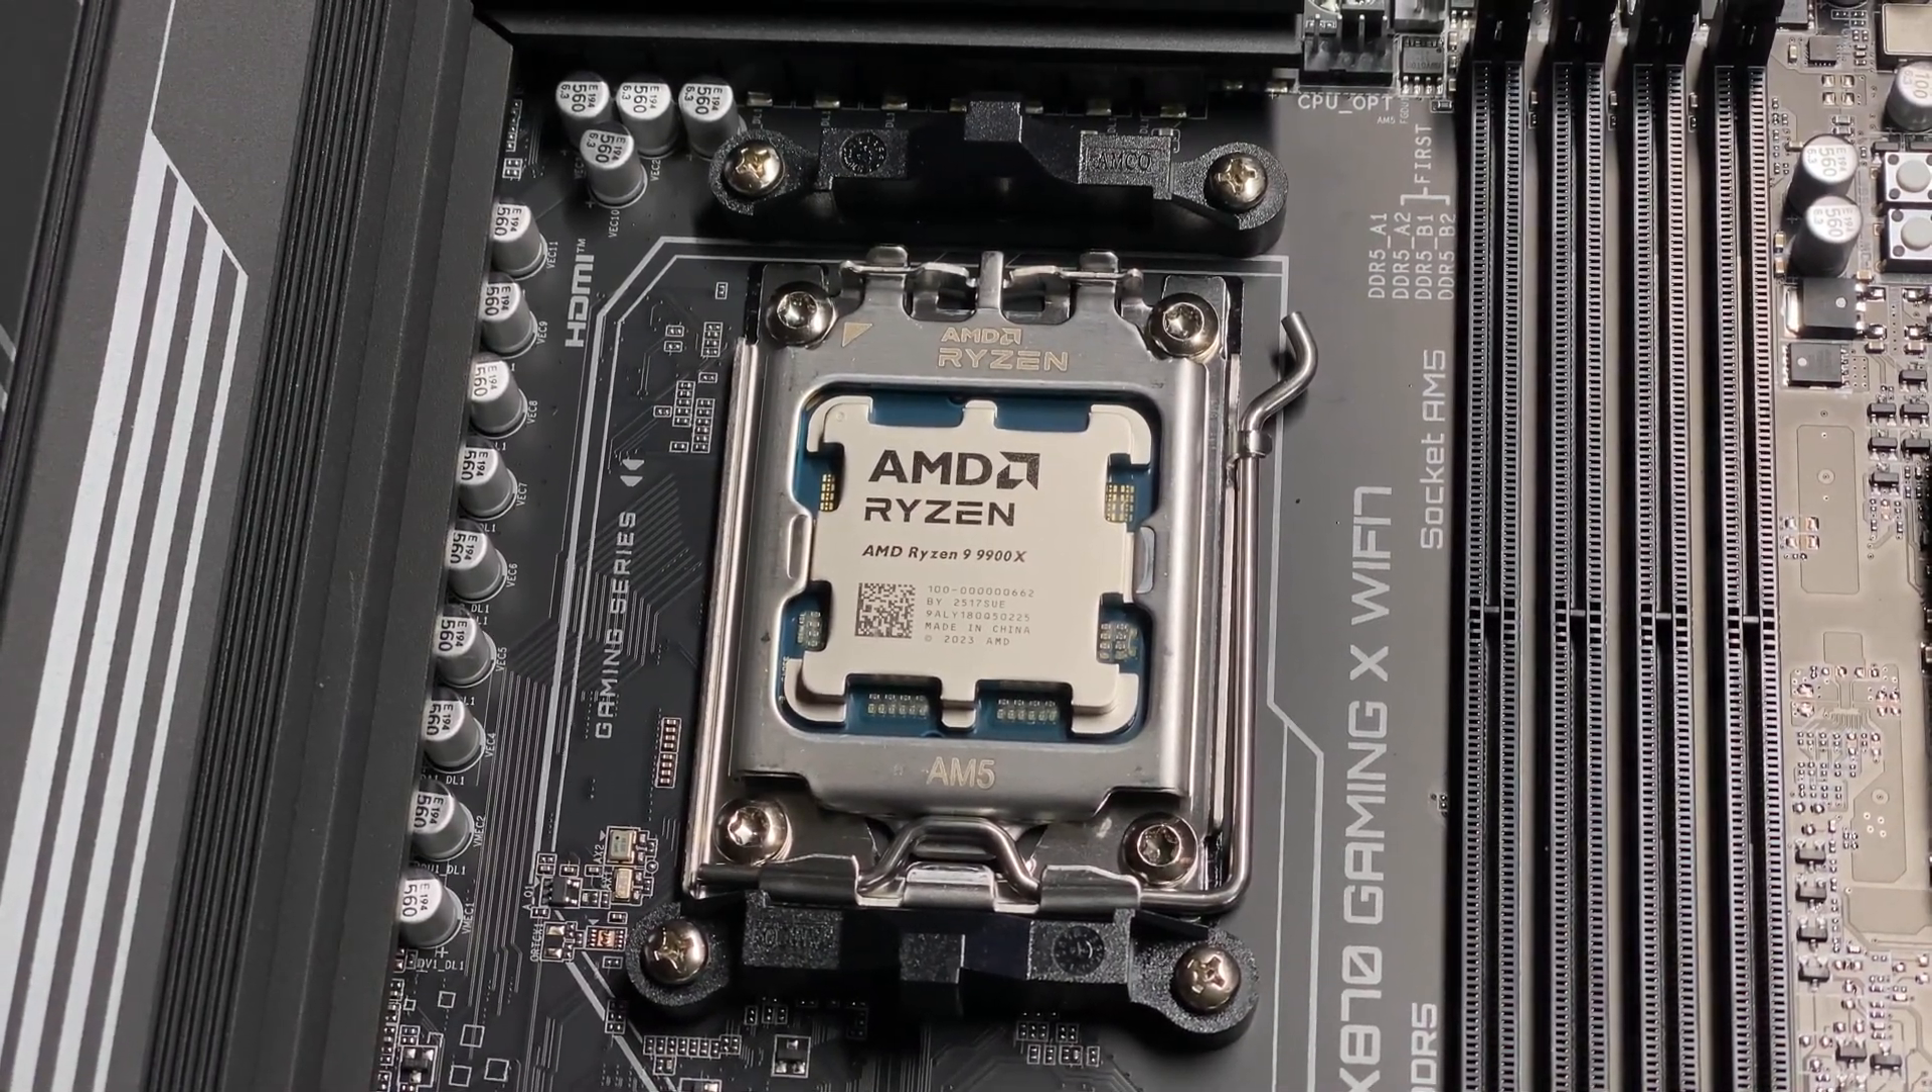And there's our chip installed in its socket looking very nice.